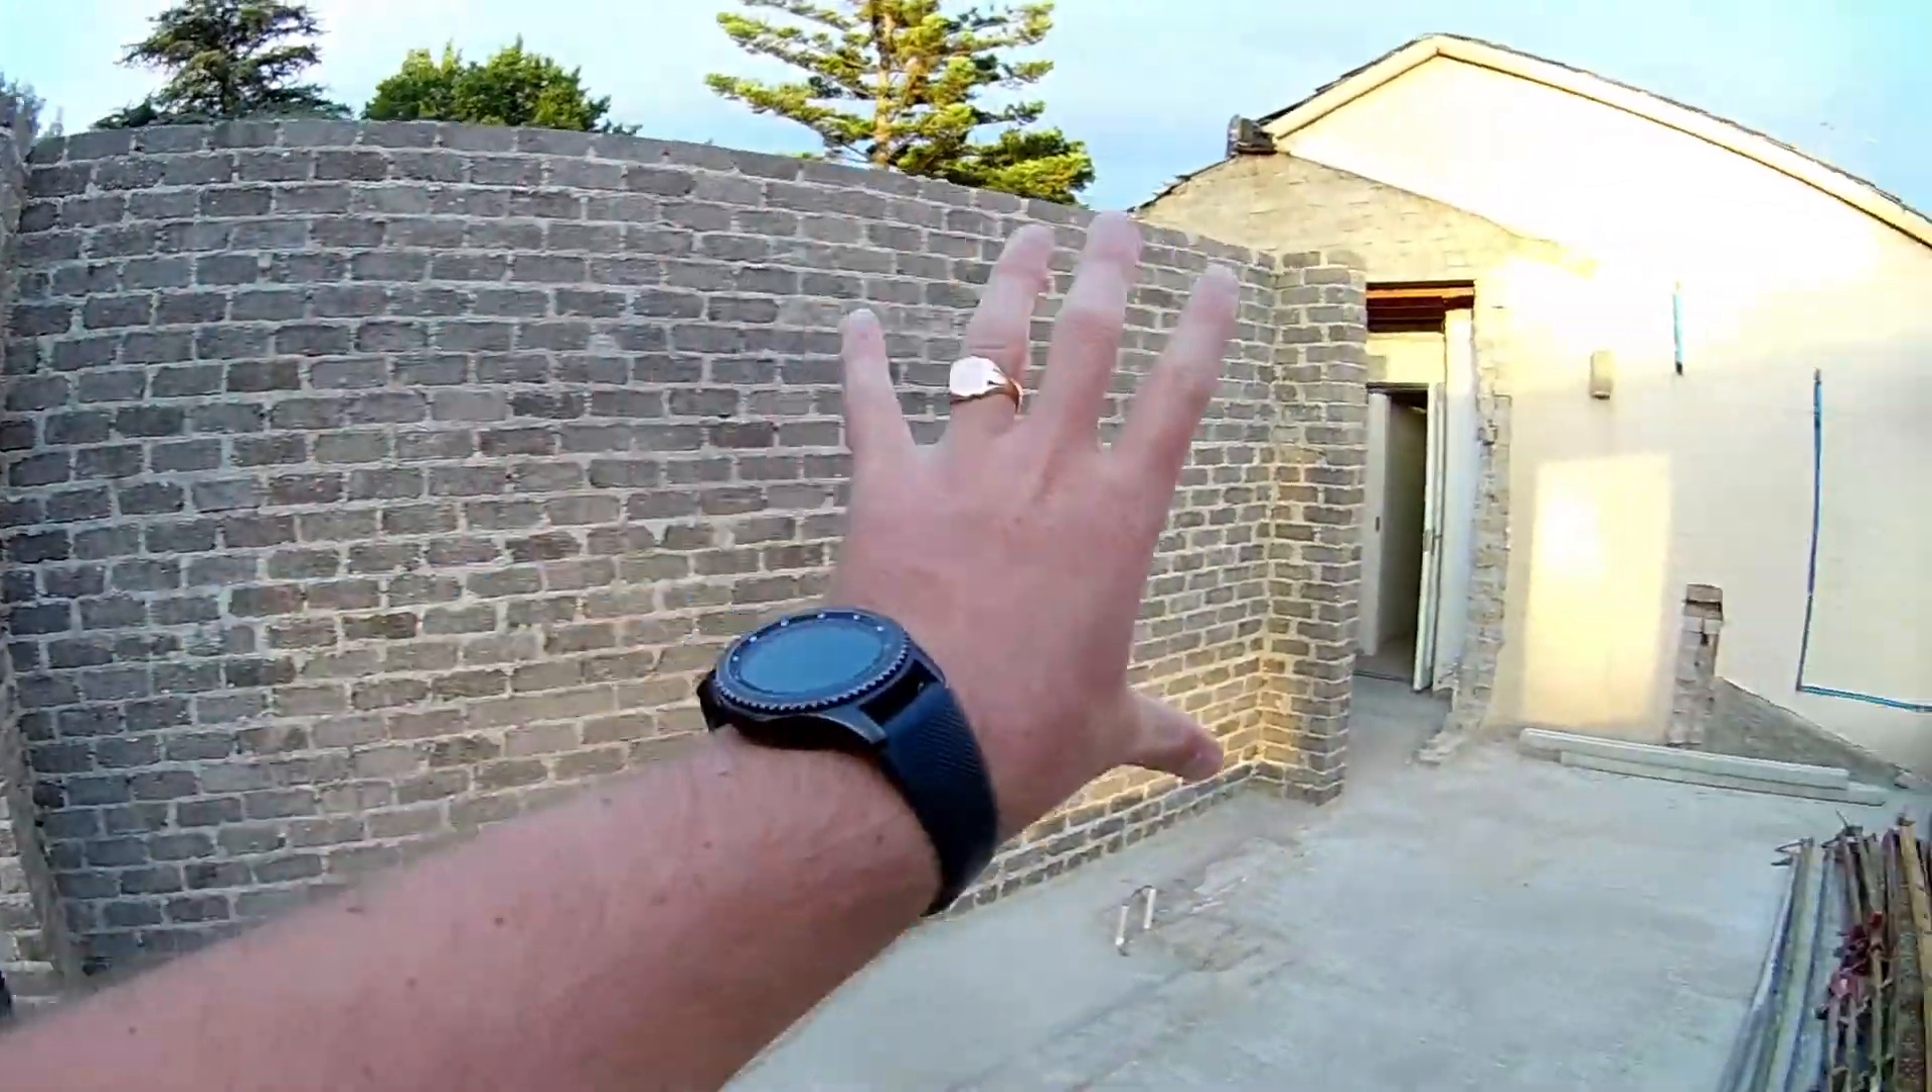This internal wall has all been built.